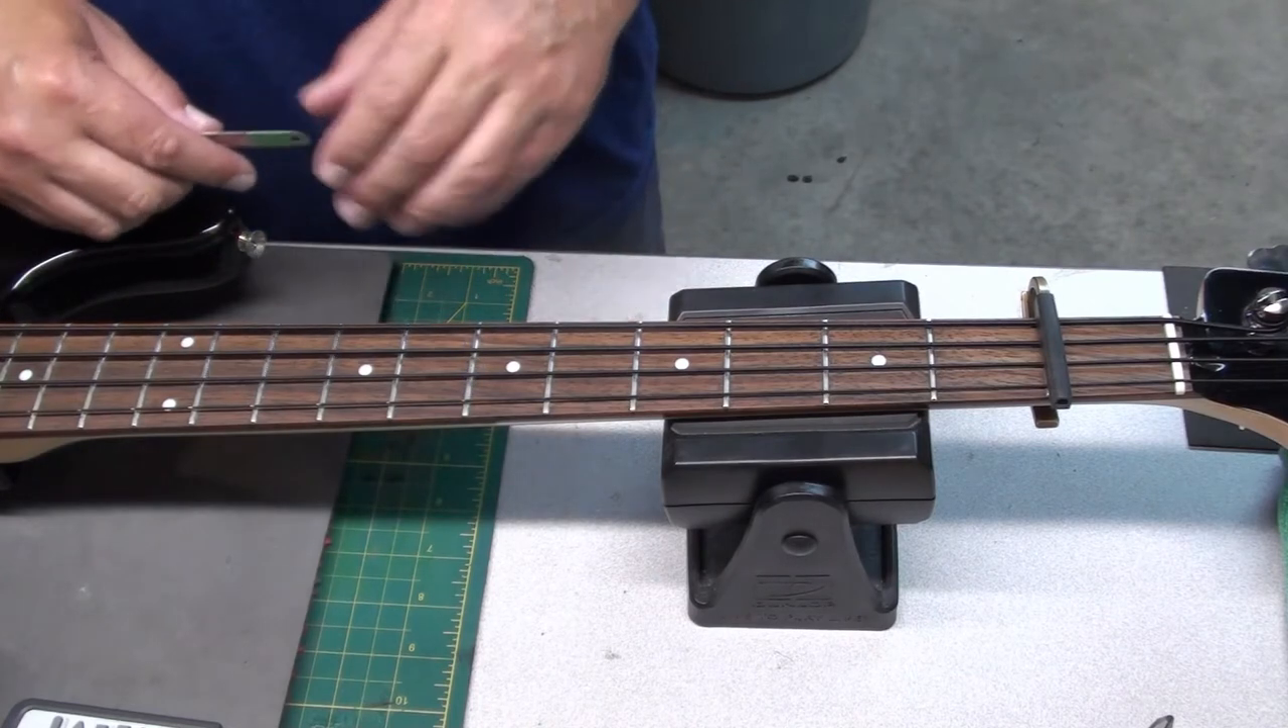So we've got the capo back on.